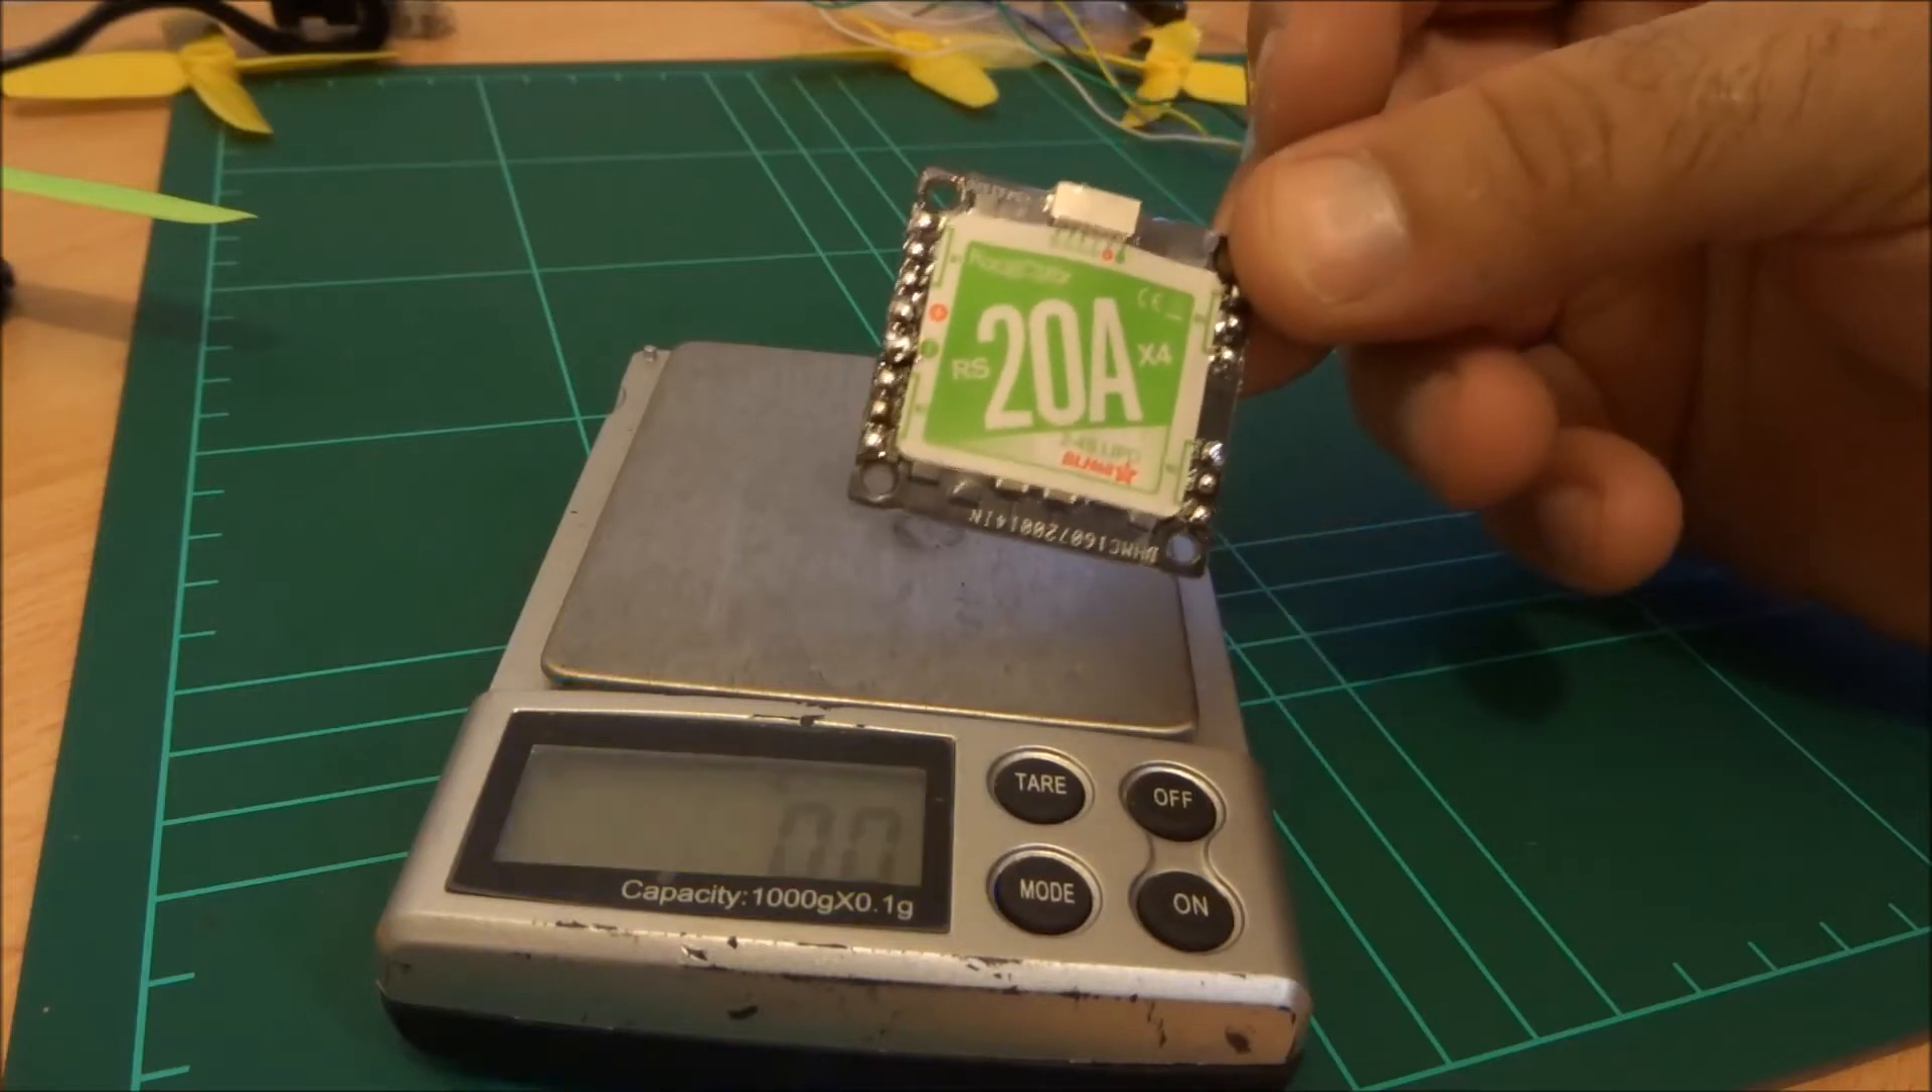Okay so we've gone ahead and desoldered all the connectors off our ESC.